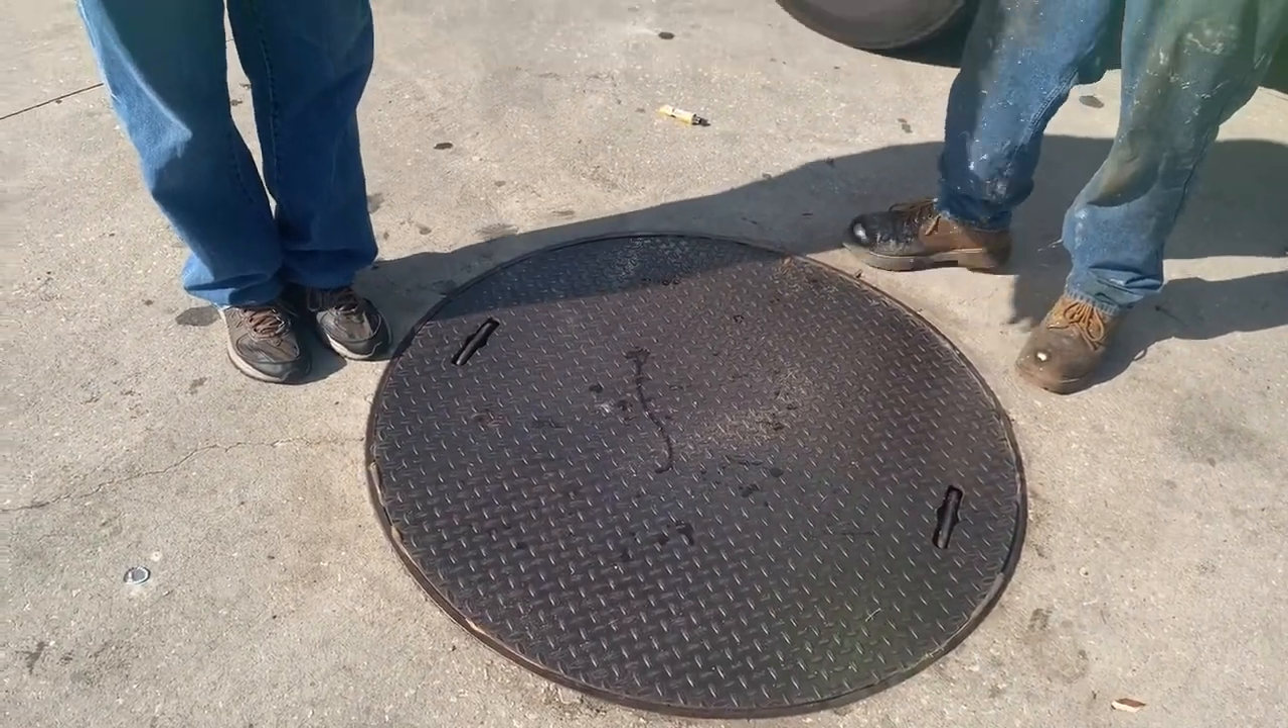Next, we're going to install the lid right there. Now as you can see, we installed the lid back on.